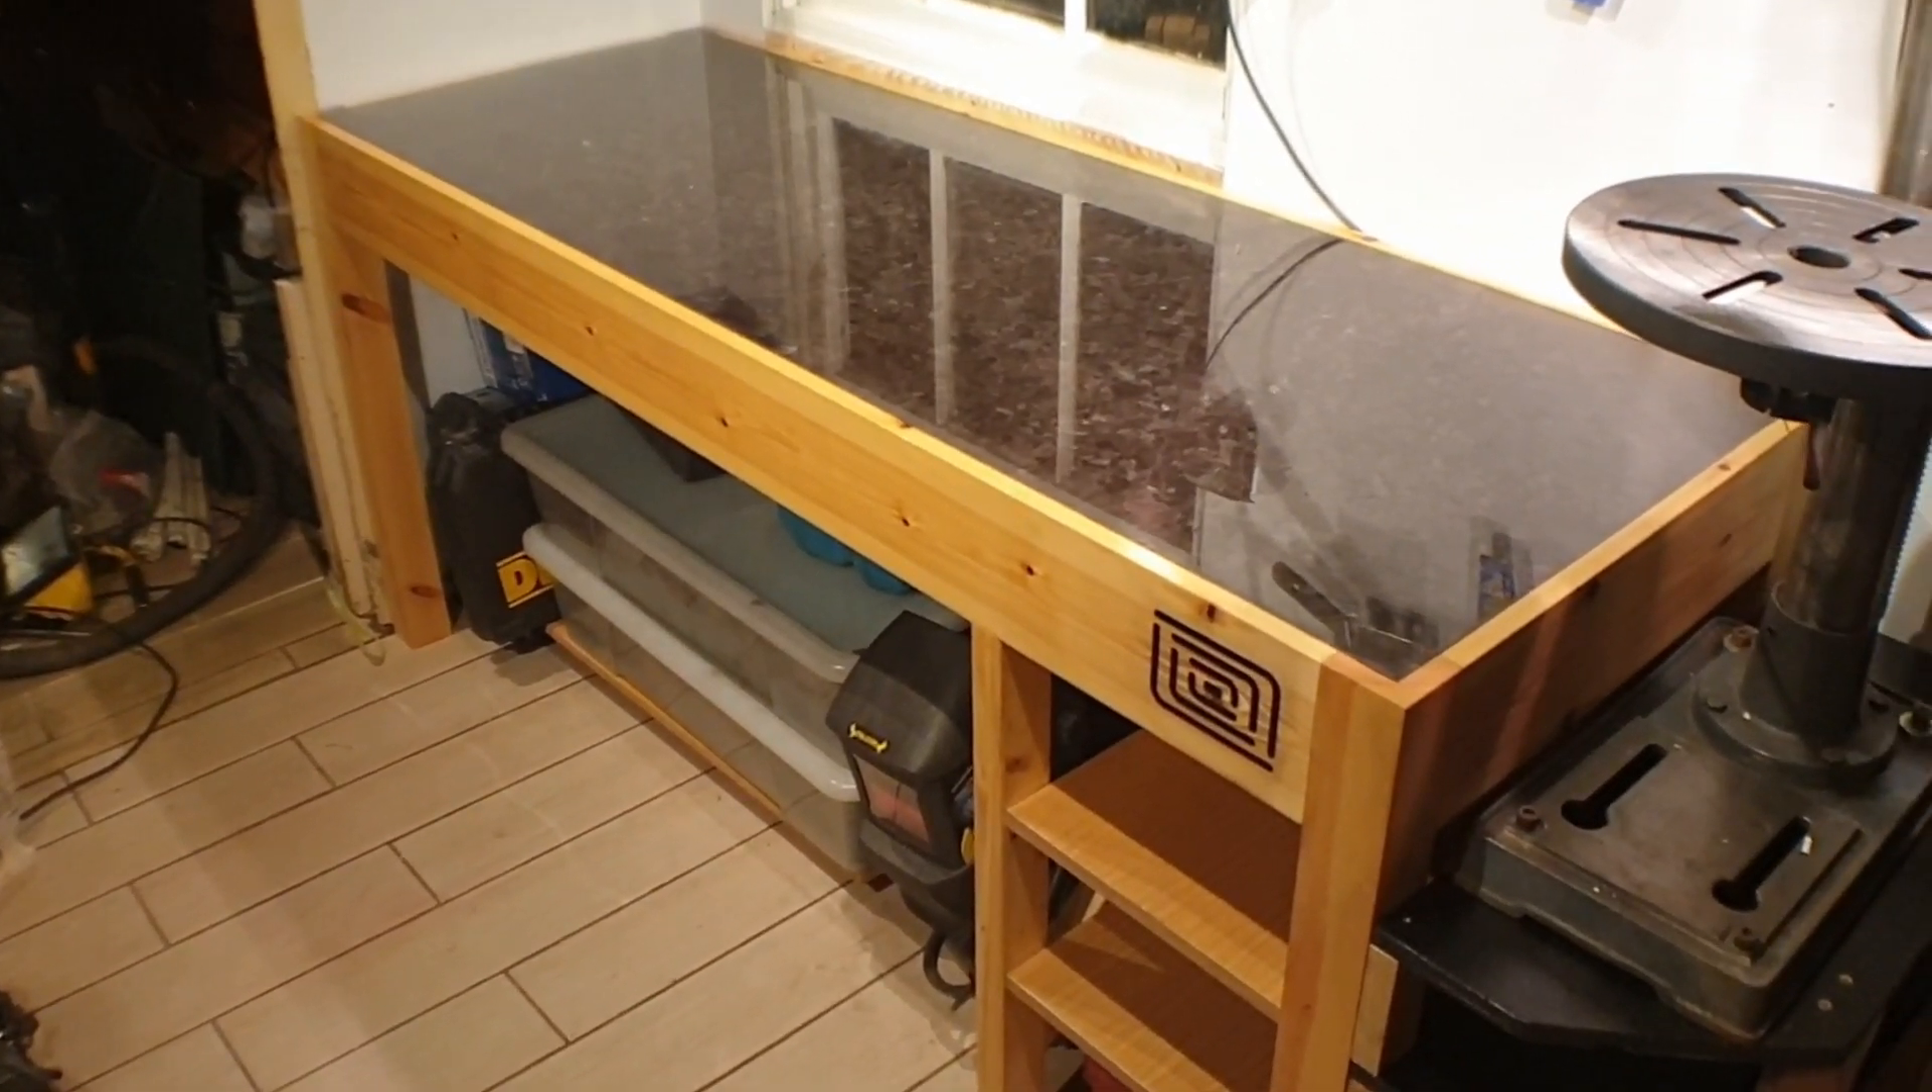So here it is all installed and i think it looks really good um the granite really contrasts against the pine border.